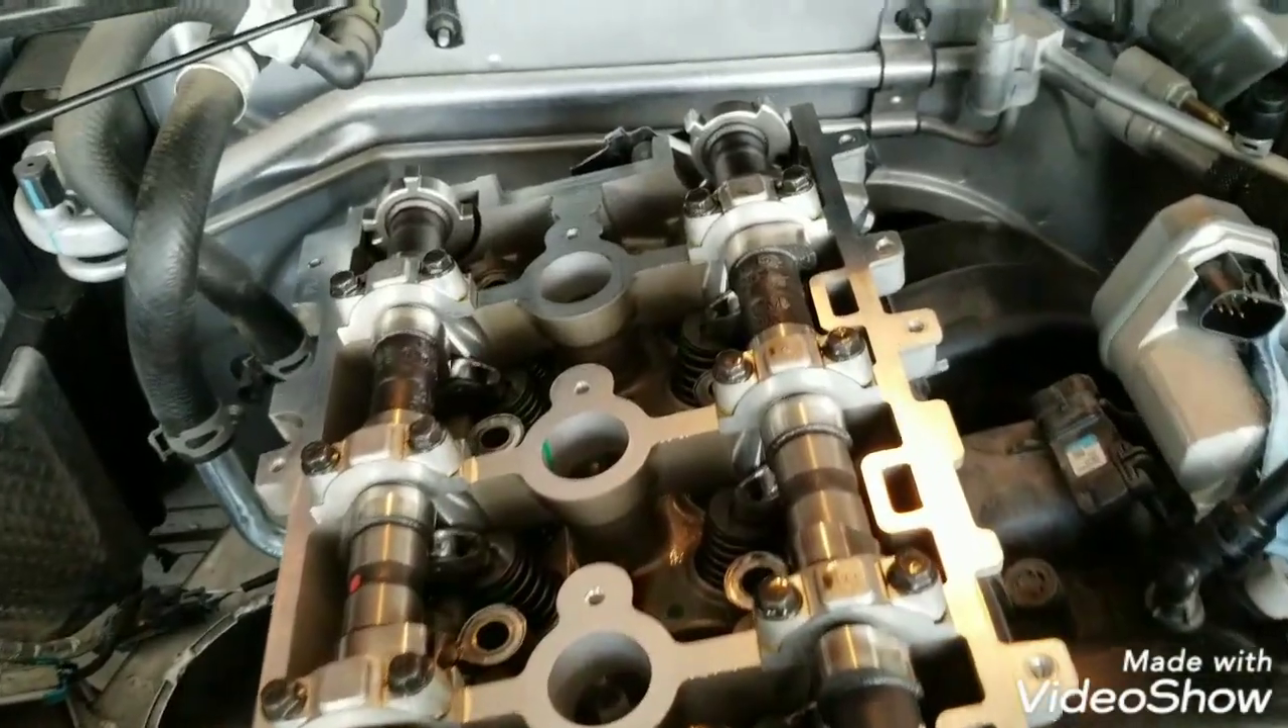So, the valve cover is off. I'm pretty surprised how clean it is.